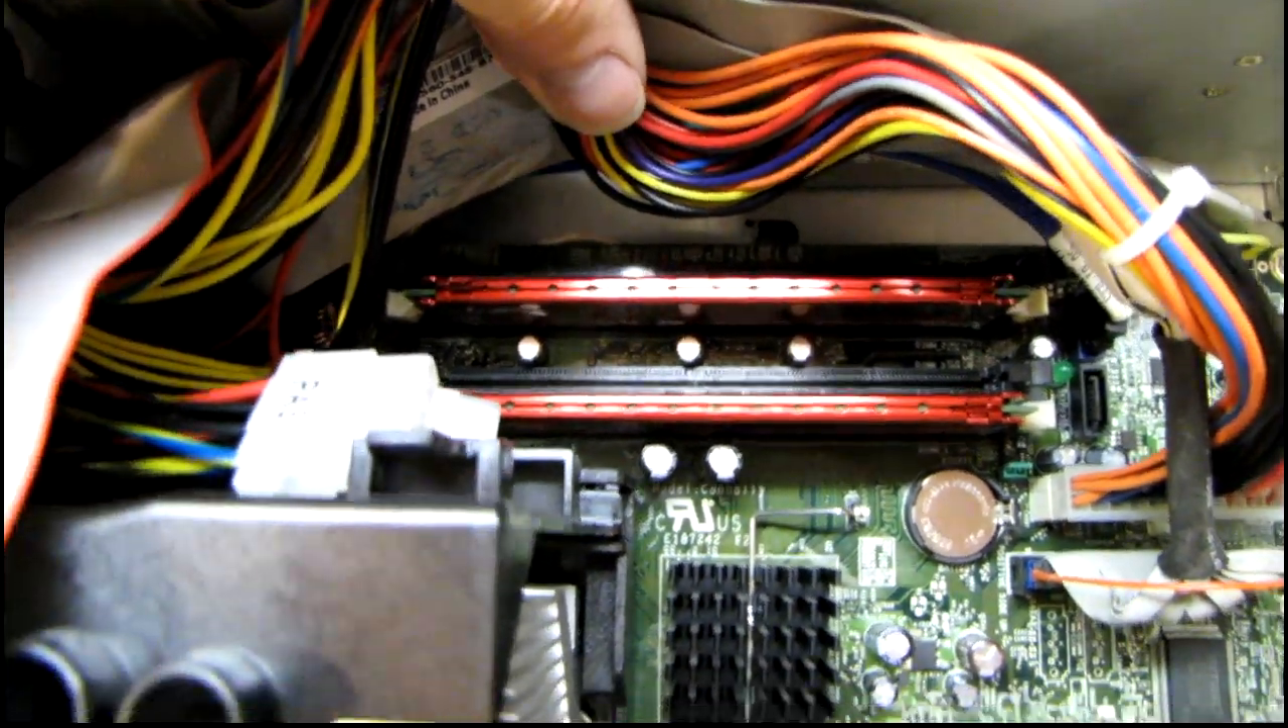But now you can see the RAM is installed in both white sockets.